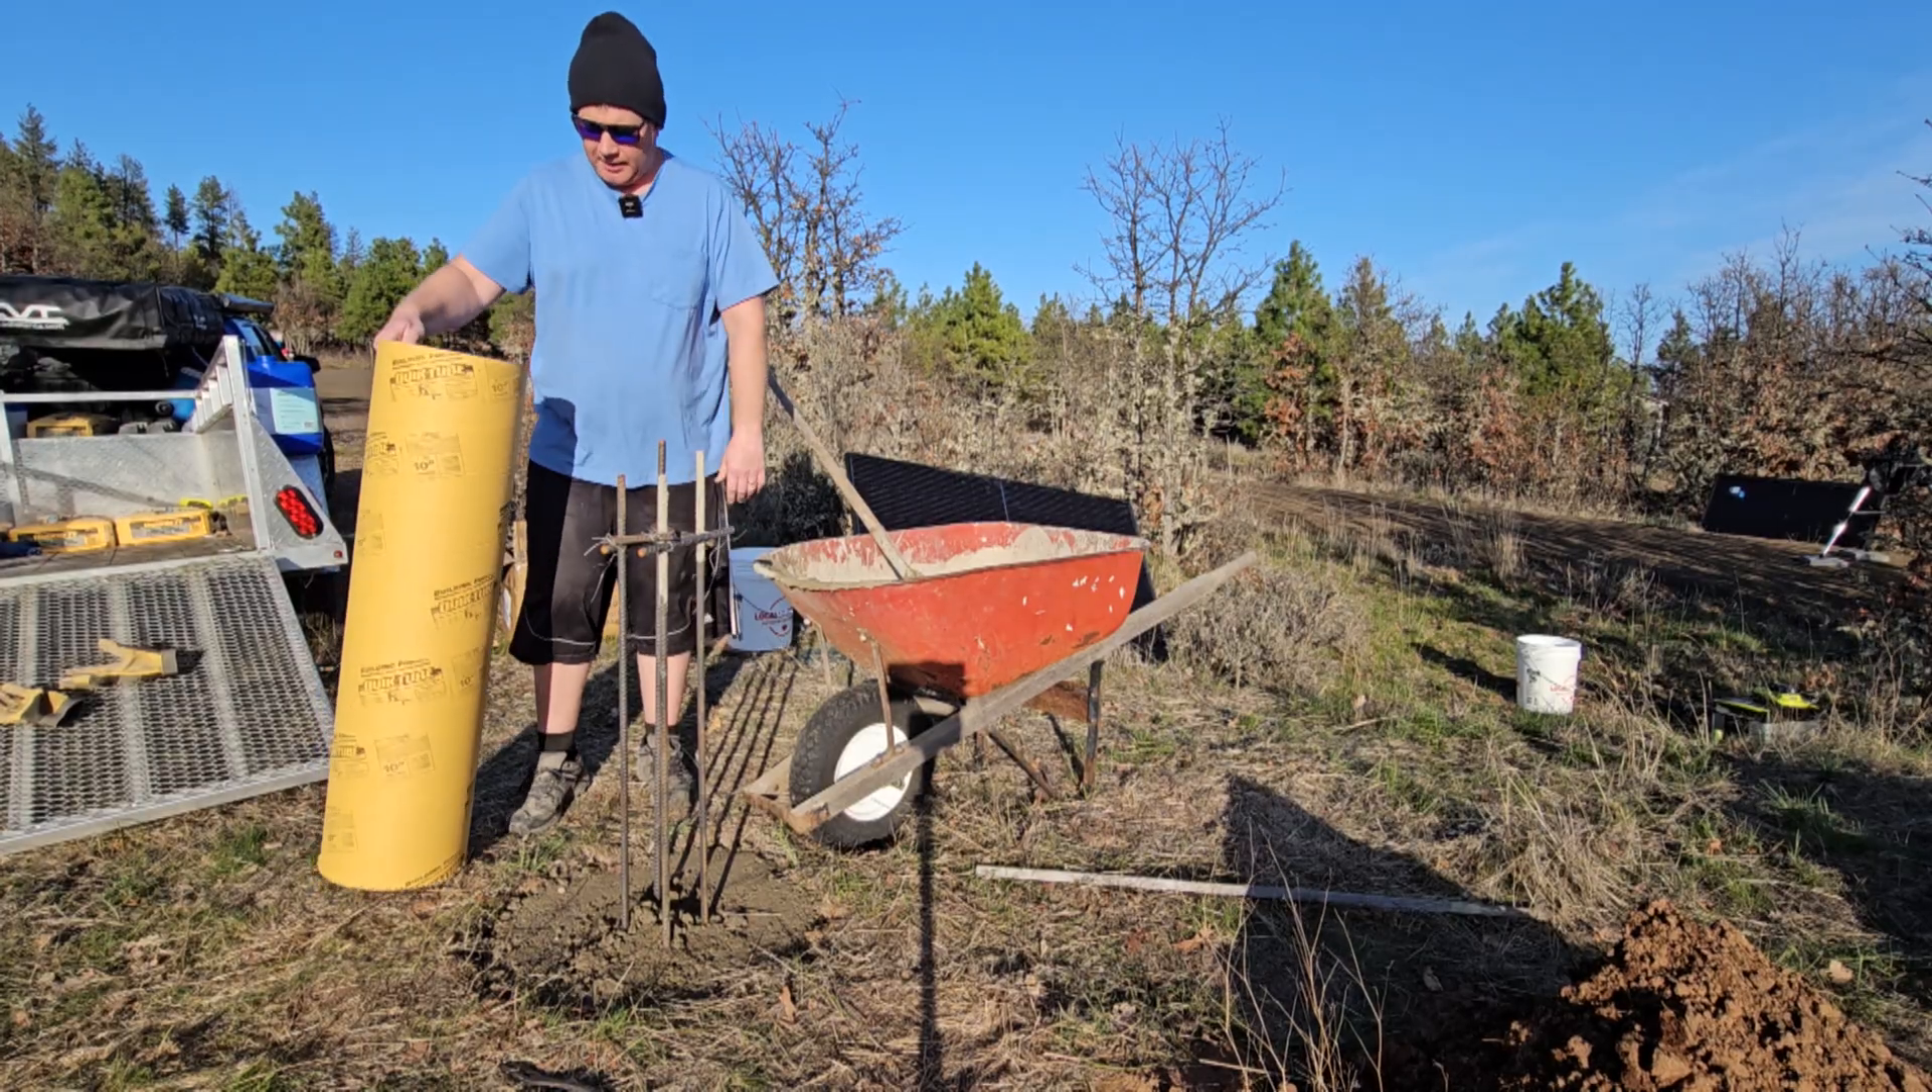Alrighty guys, so check it out, the rebar is in, it's ready to rock and roll.